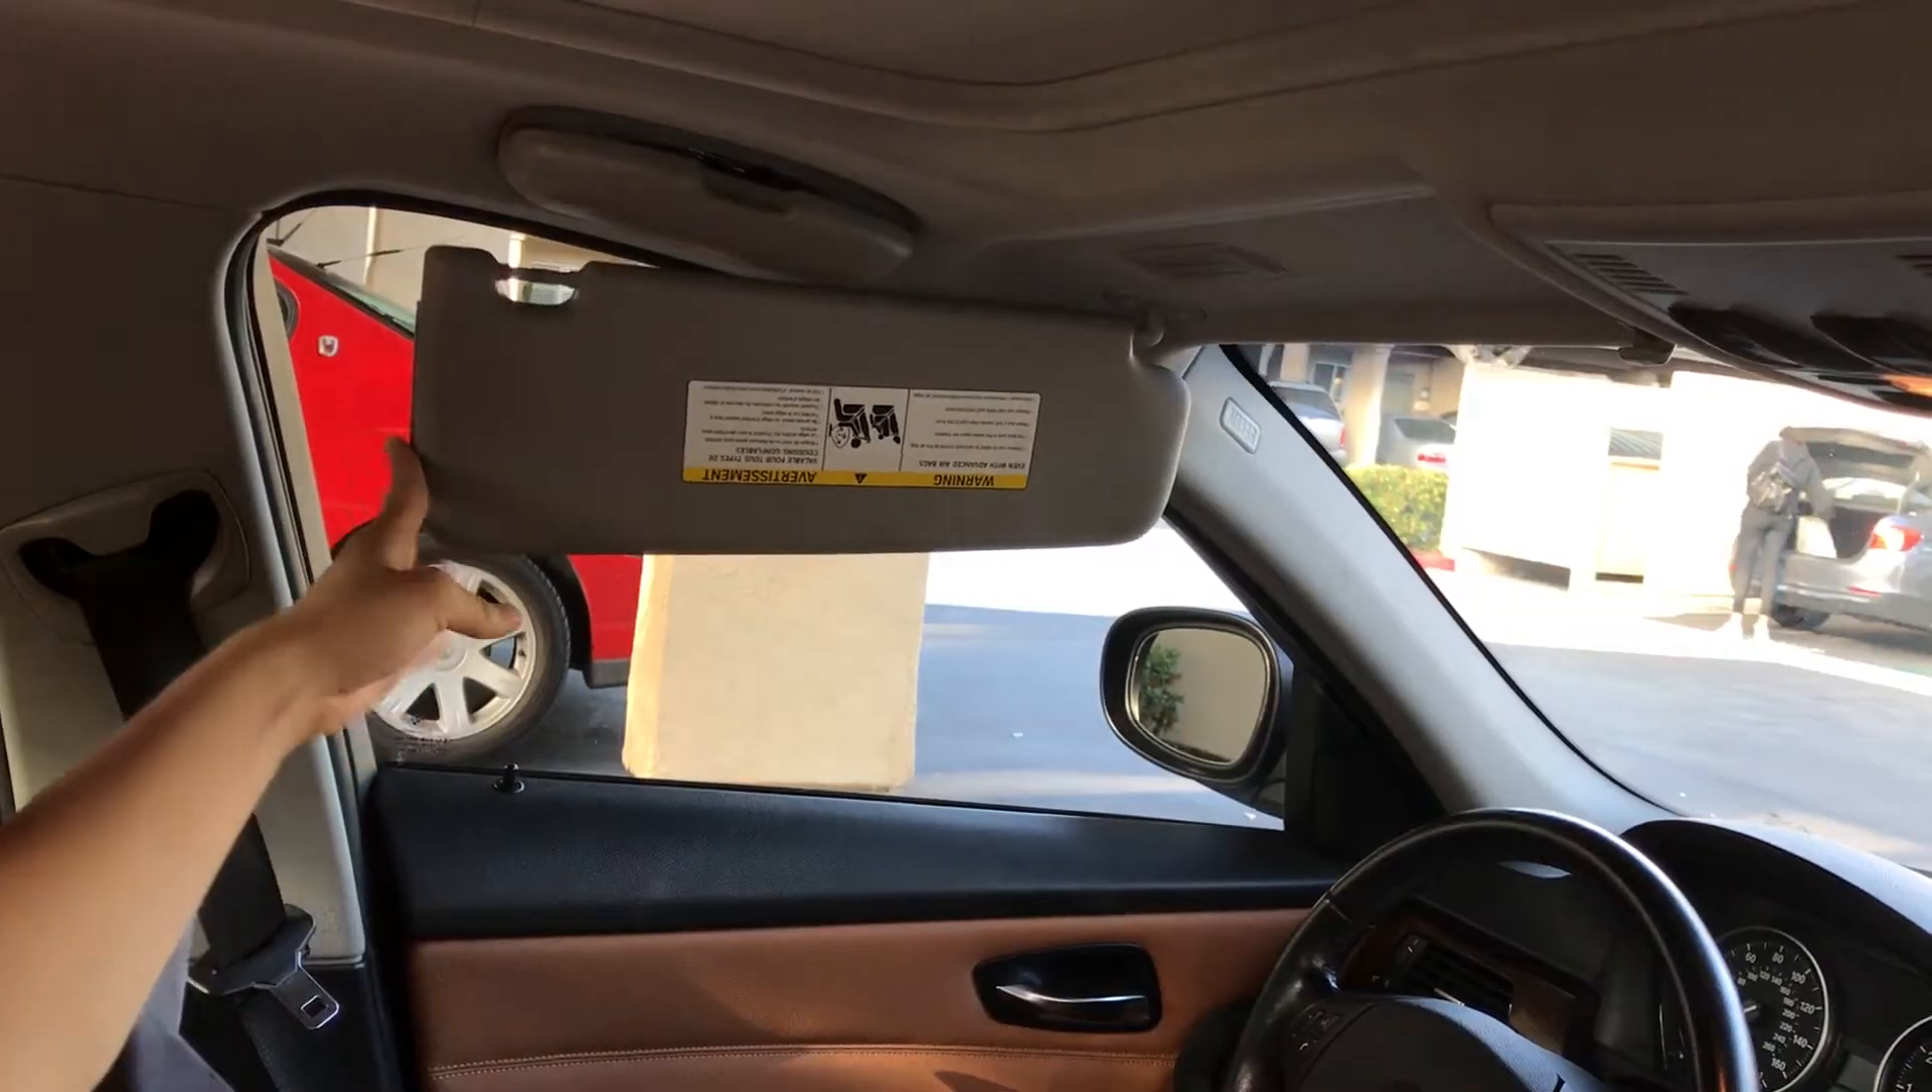On my car, there is a gap between the B pillar and the sun visor, and the sun can get in my eyes when I'm driving.